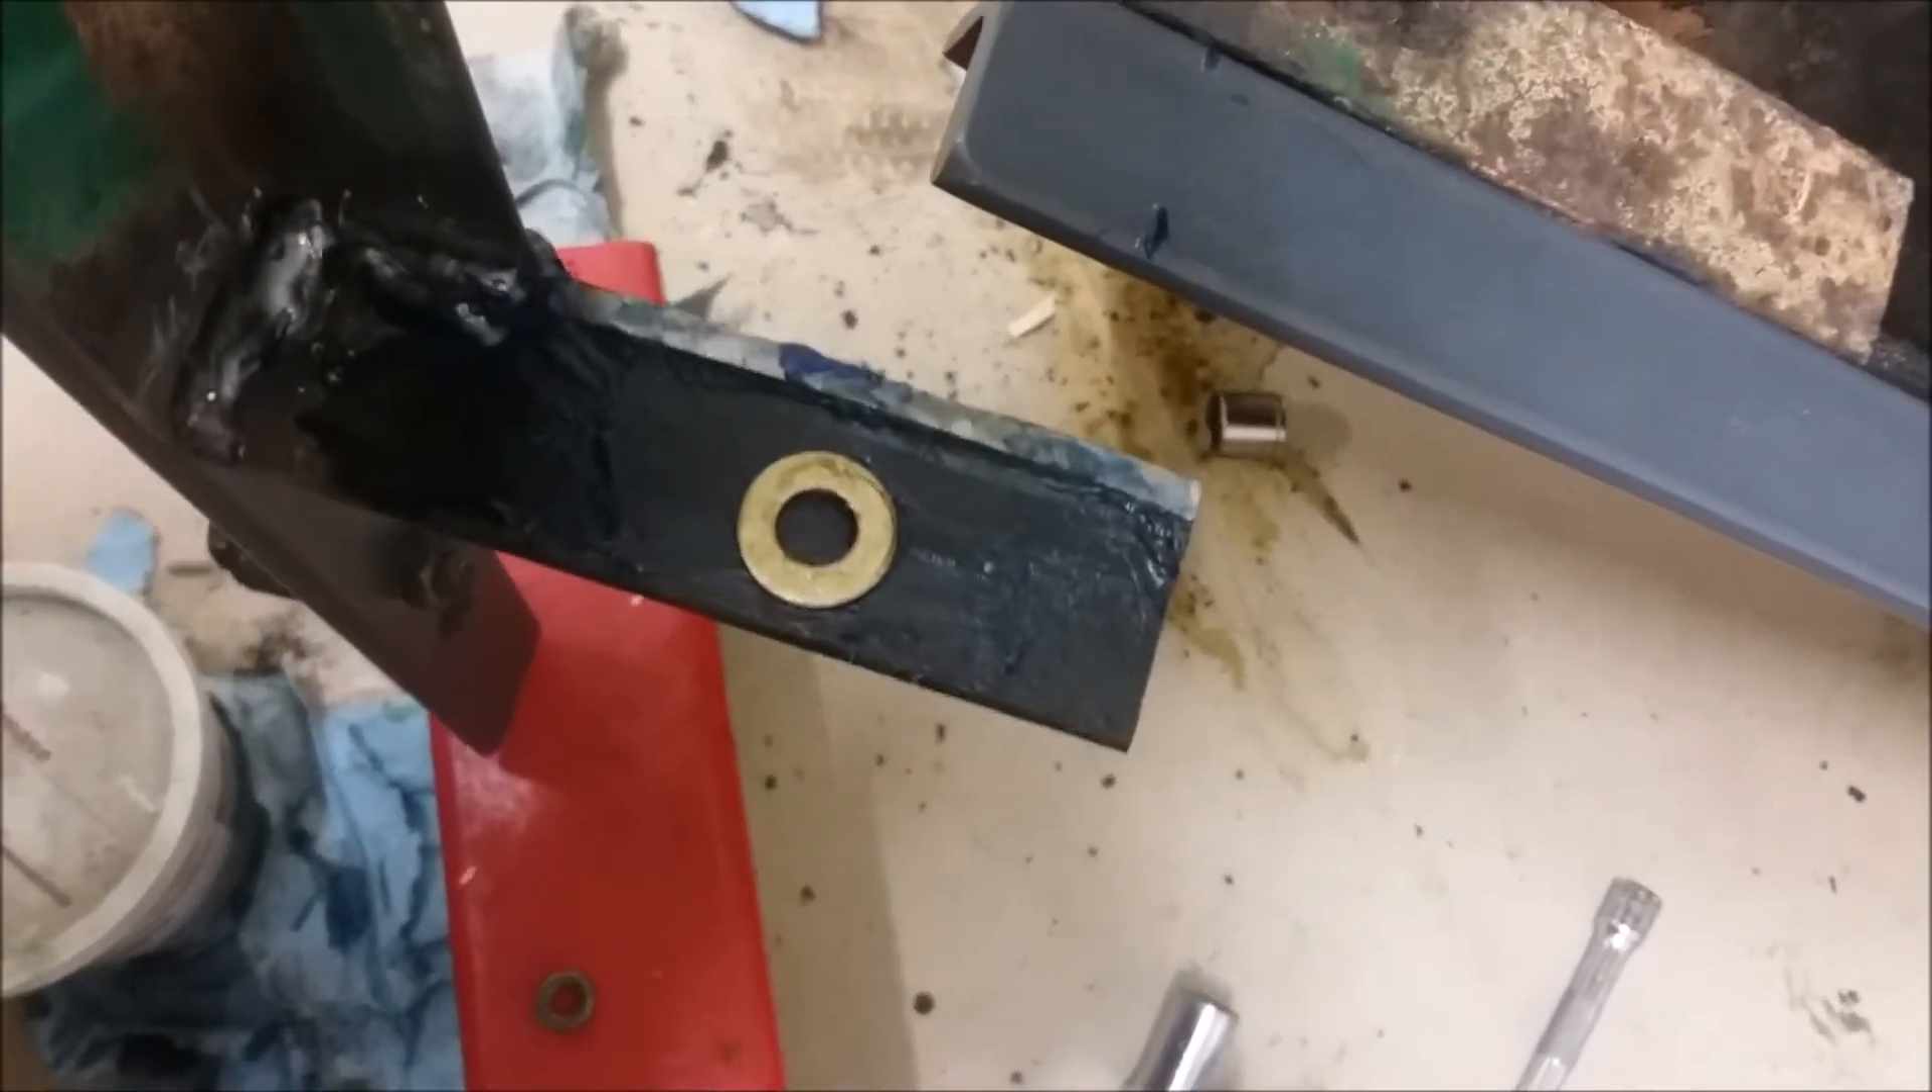So so there's our washer the washer transferred onto where the hole belongs.